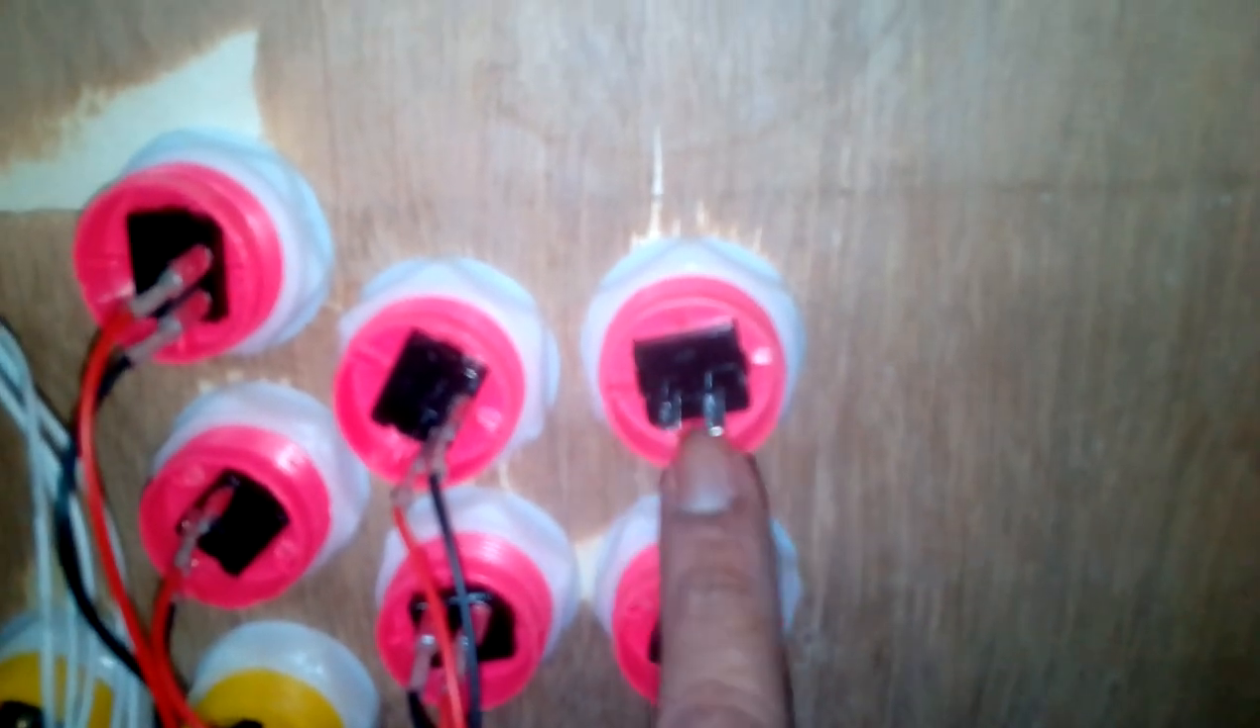ये दो terminal है इसमें मैंने wiring नहीं किये।